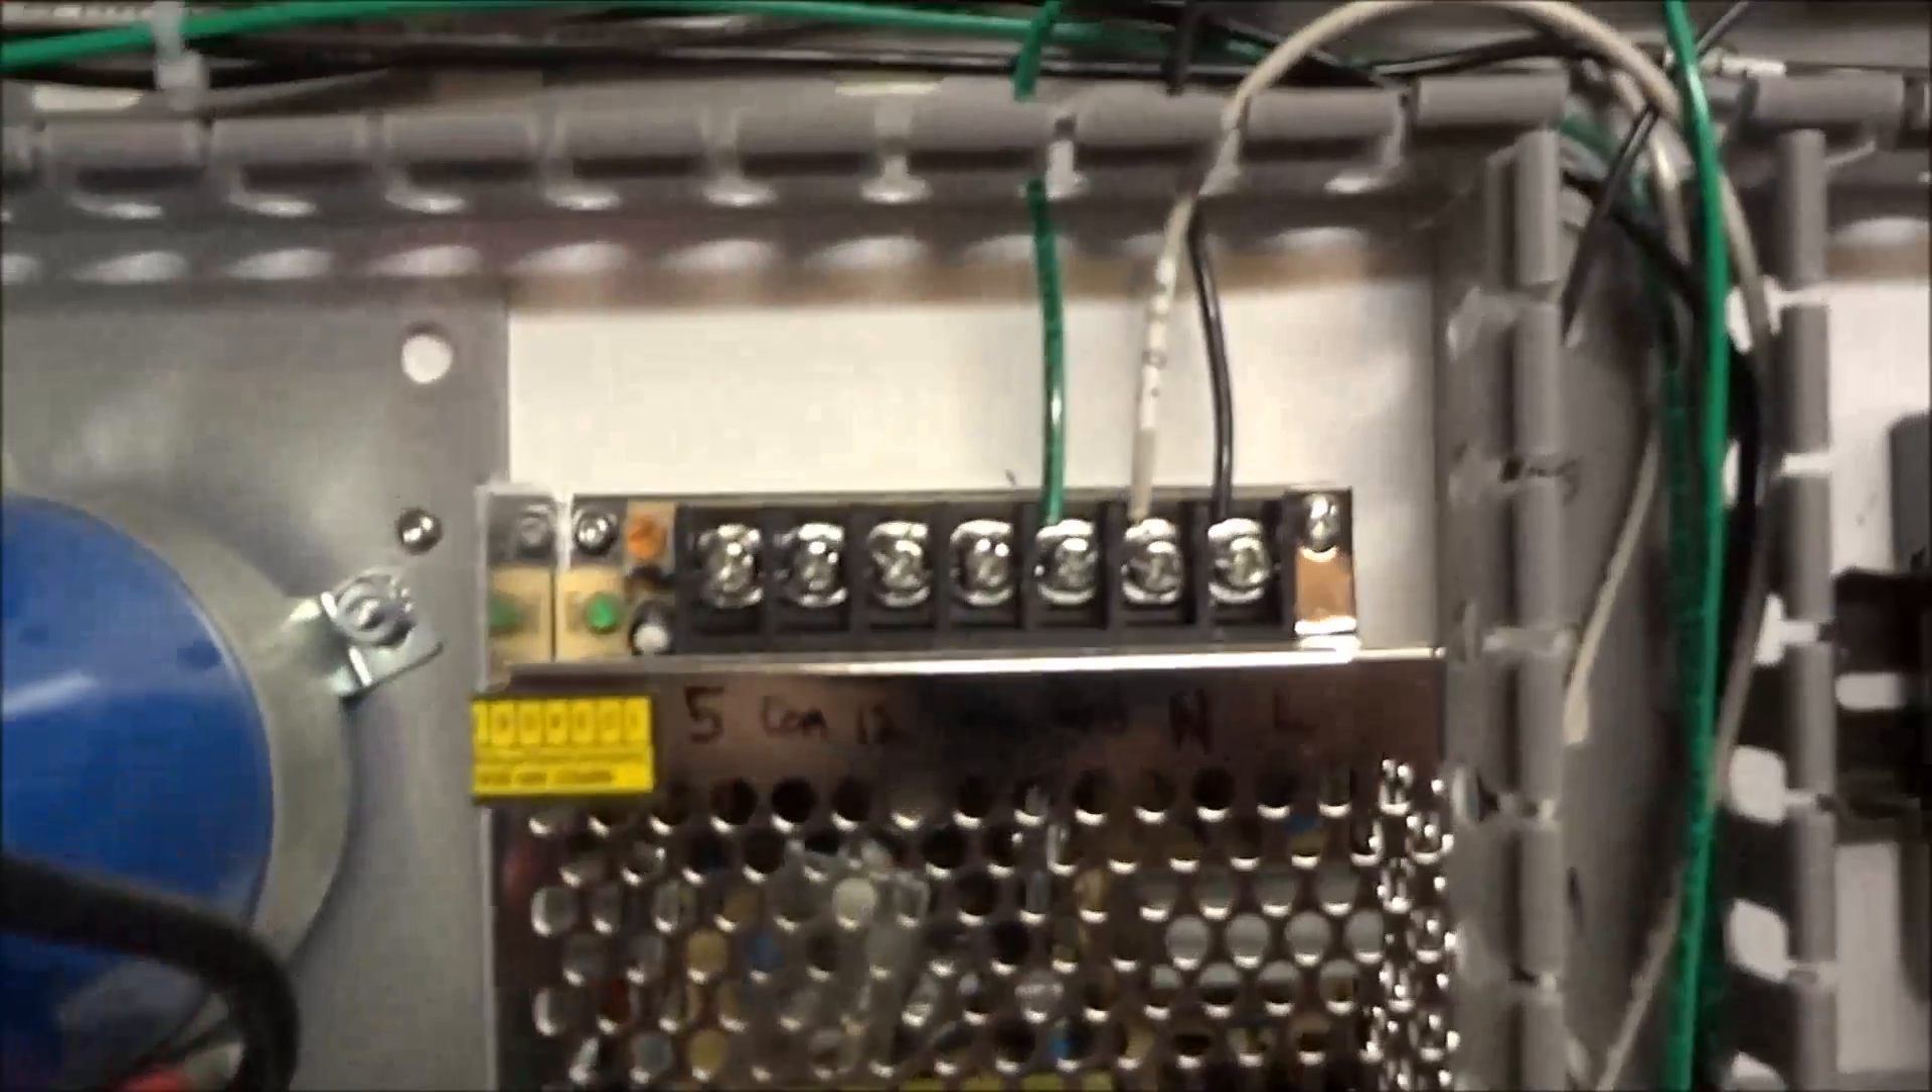Ok, so now we have our neutral connected, our power connected, and our ground connected to our TriPower power supply.